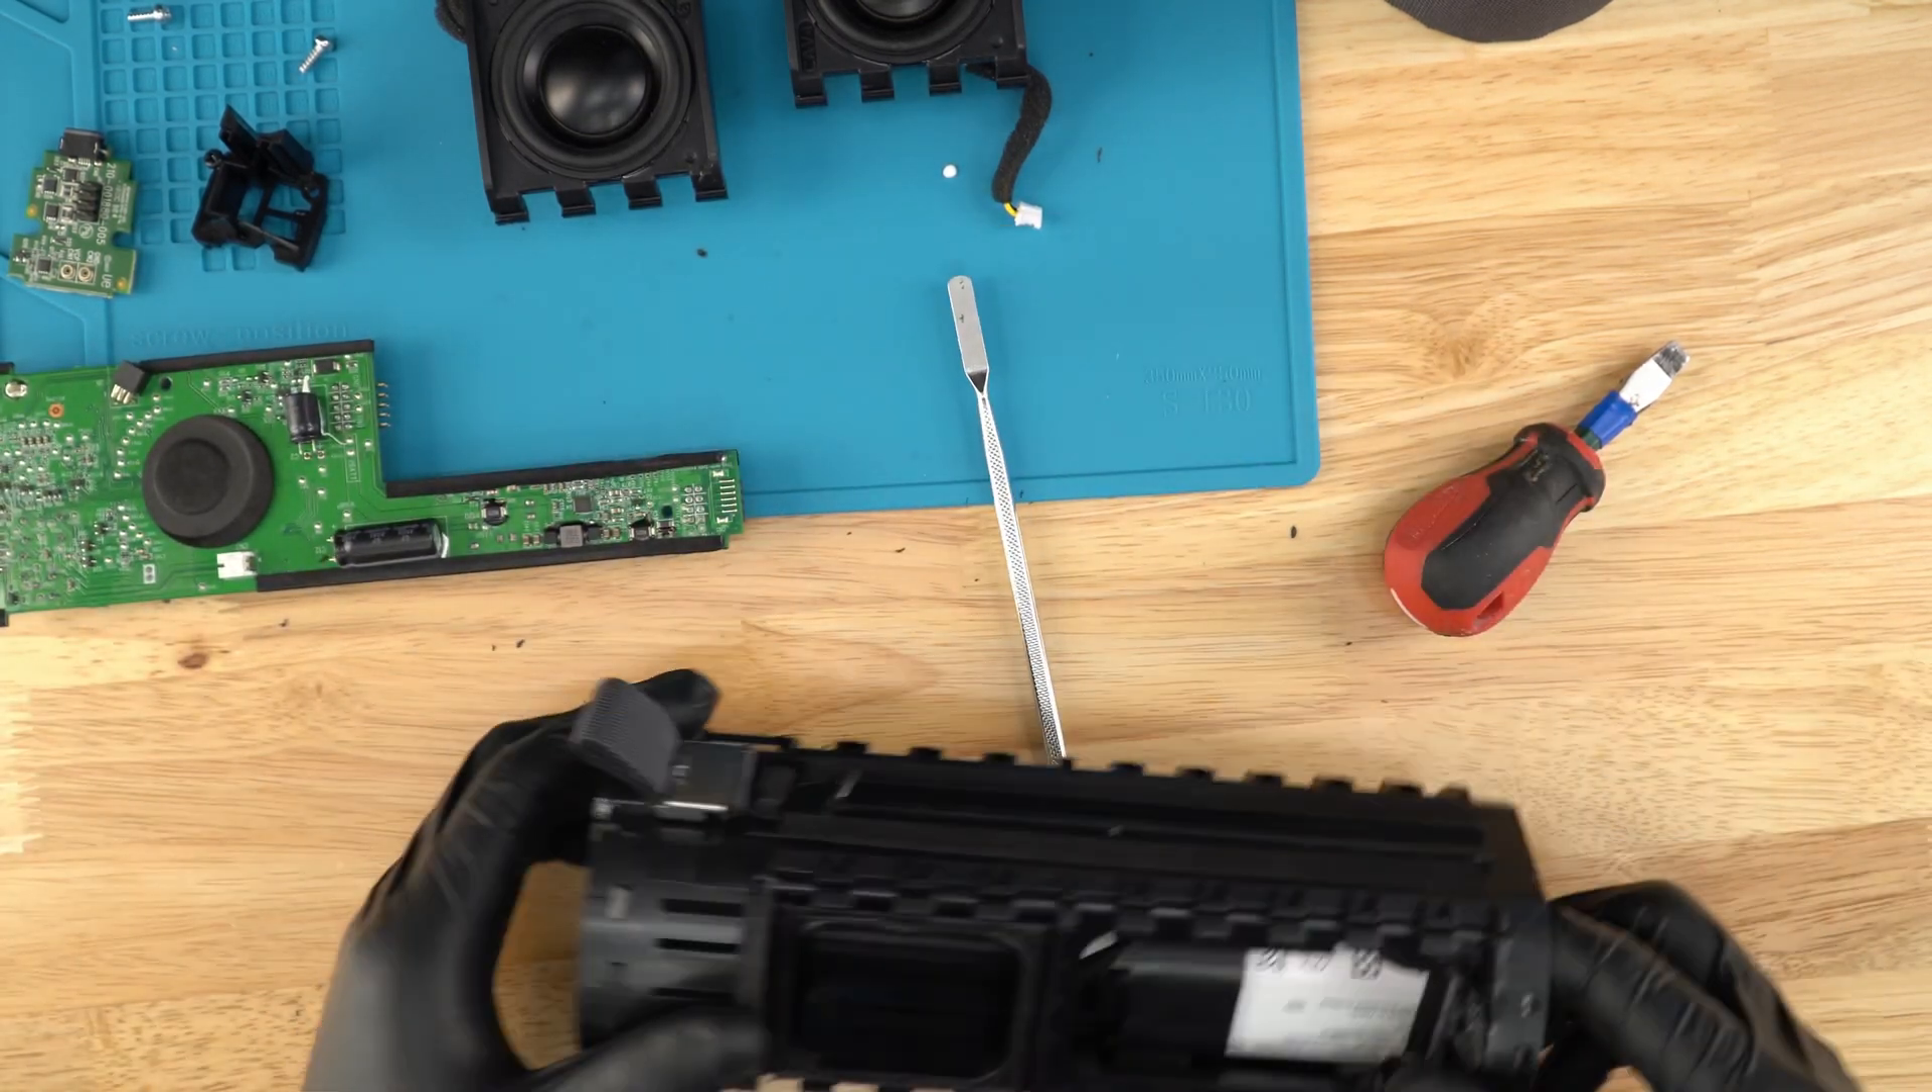We have the board now out.